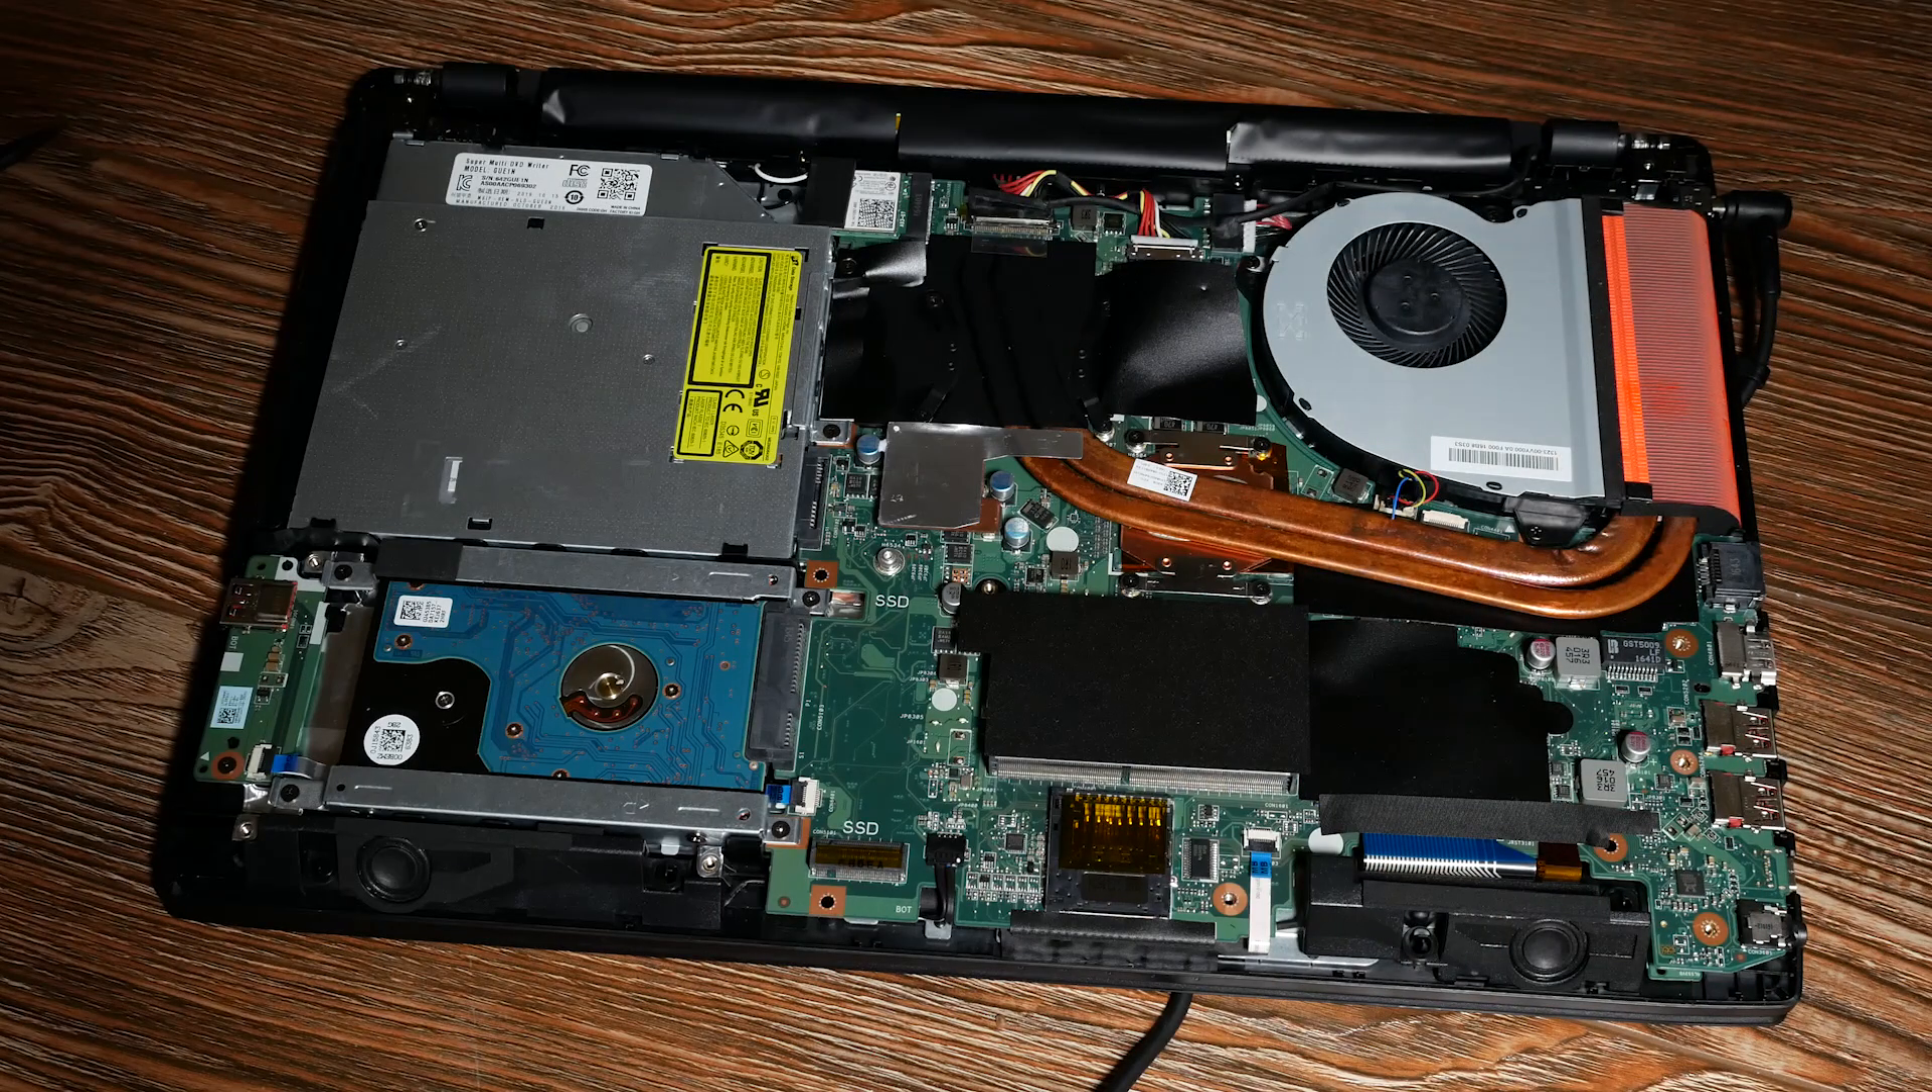I used a plastic prying tool and I'm not sure whether that's the best way of doing it but I started from the HDMI port and I went slowly around until I separated the bottom from the rest.